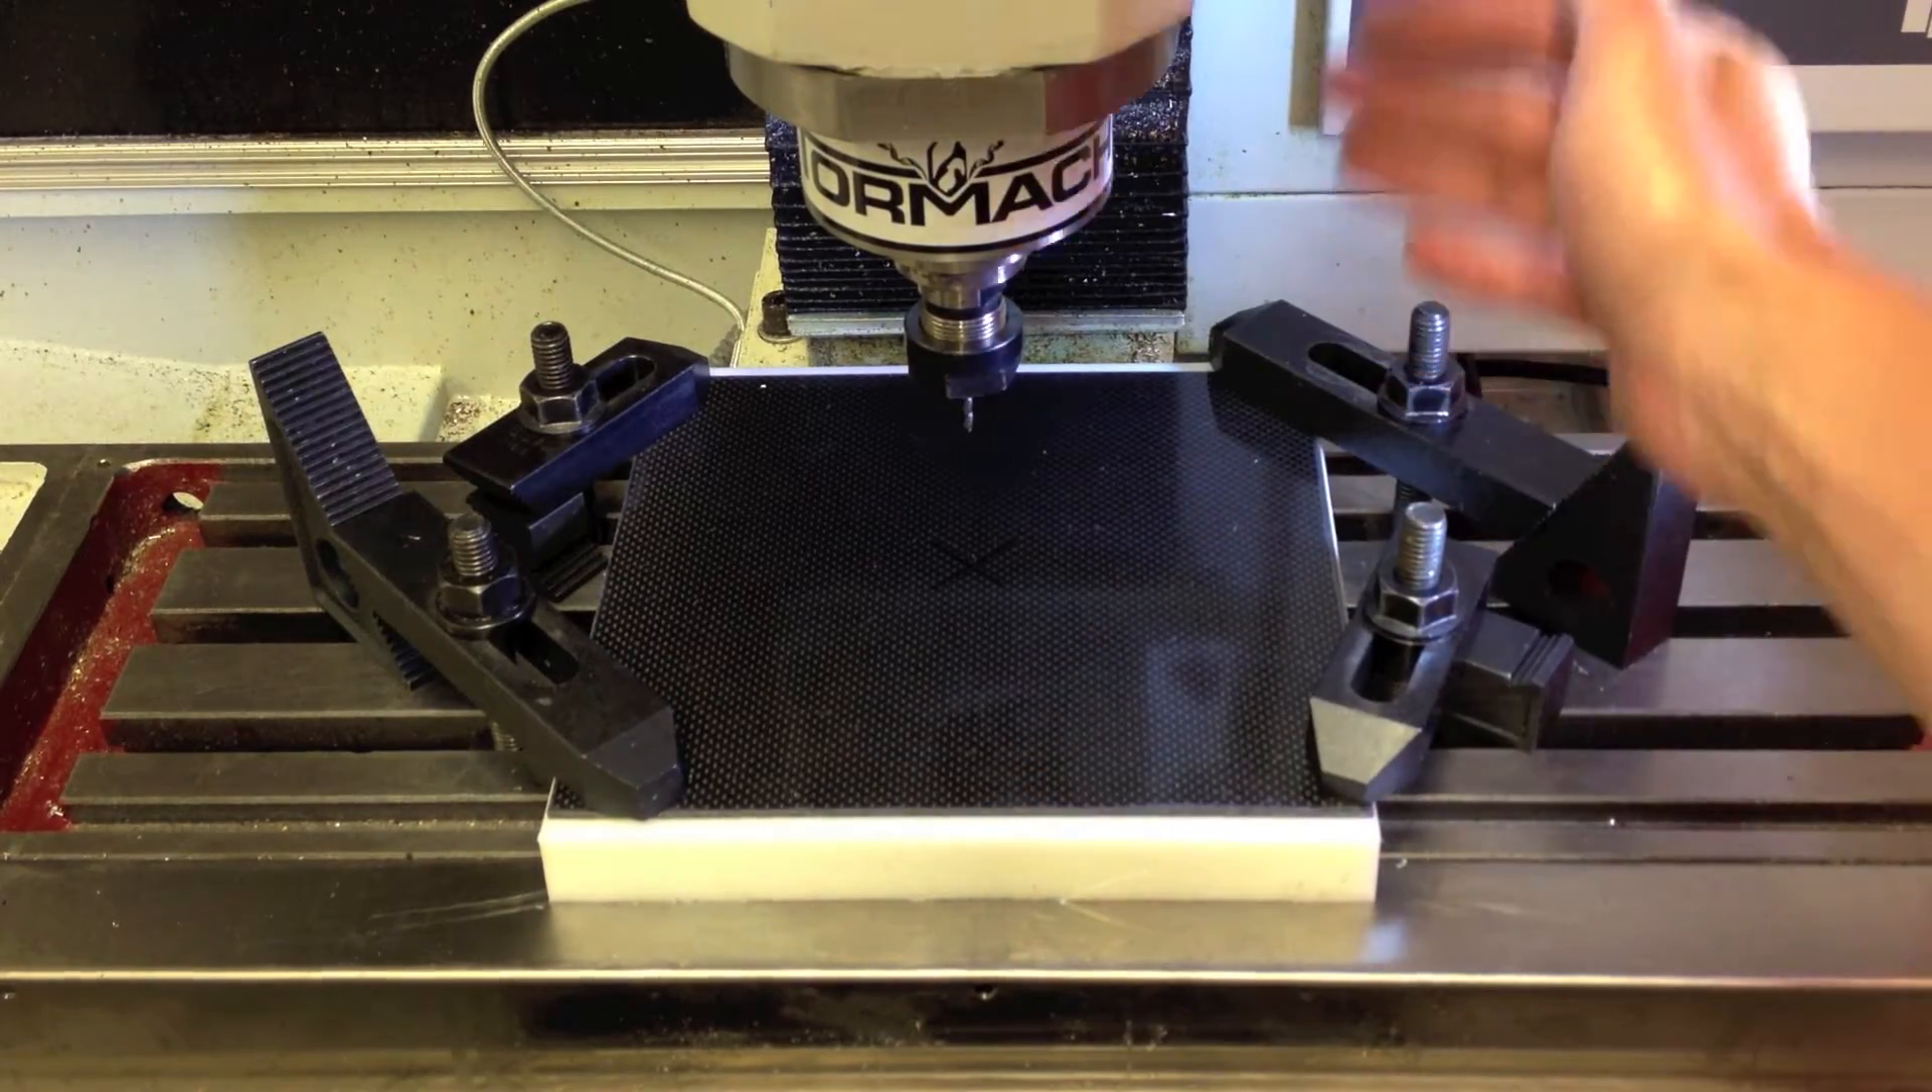I have the carbon fiber all clamped in the mill now.